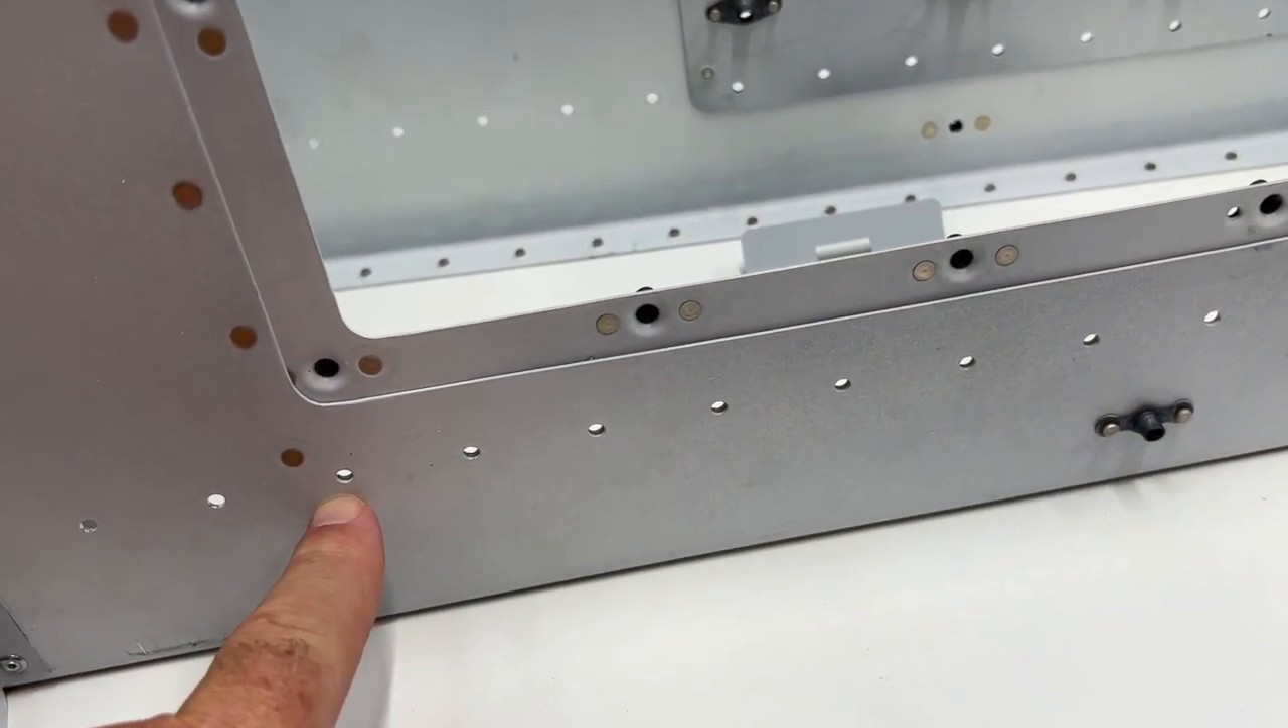Now the kit, you can see that these last few rivets are not done.